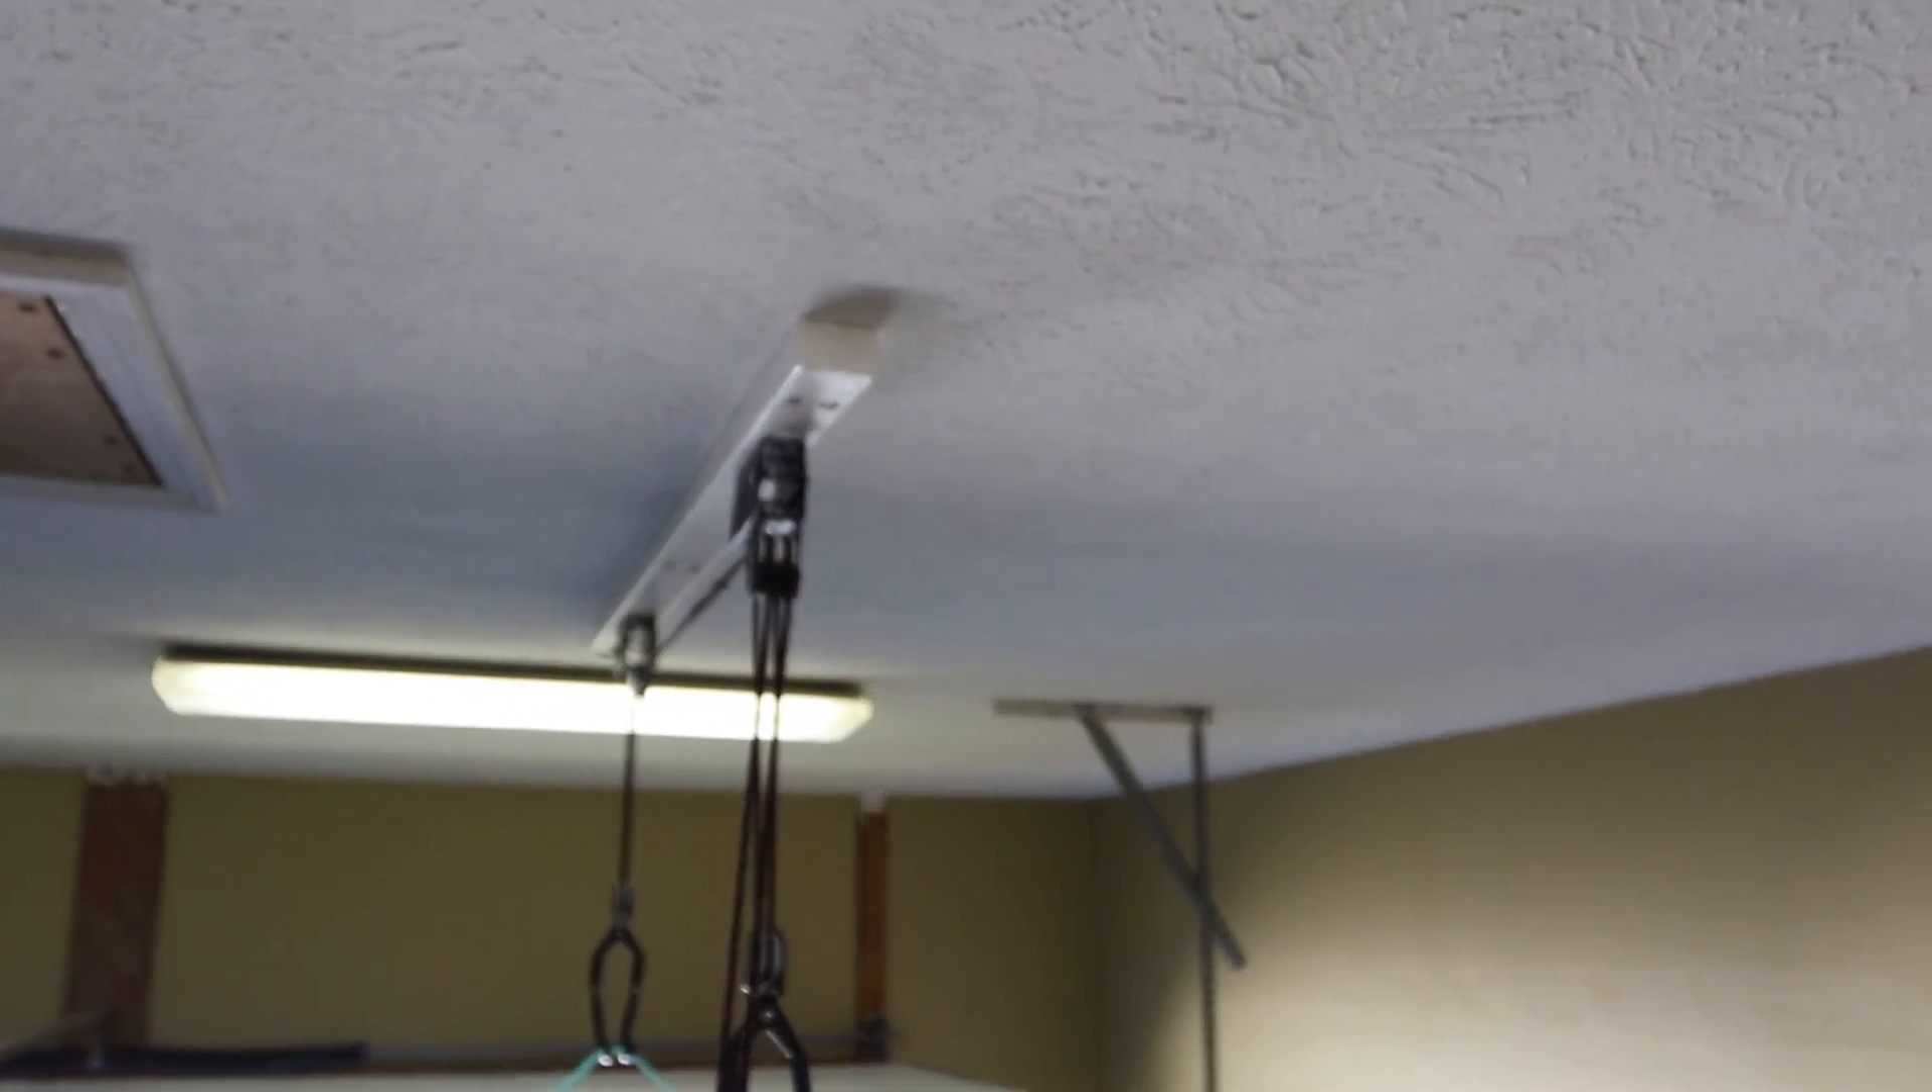I have the pulley officially installed.